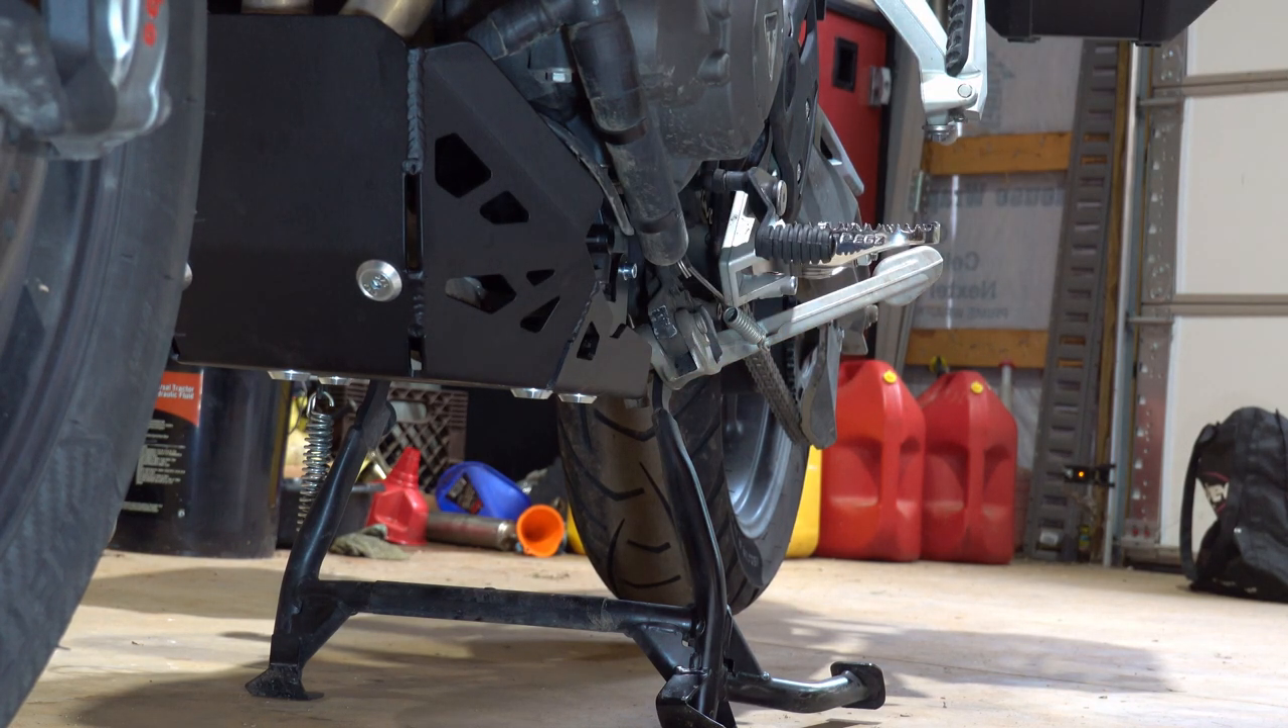Now this cheap little plastic skid plate is gone. This solid heavy duty metal skid plate is there in its place.